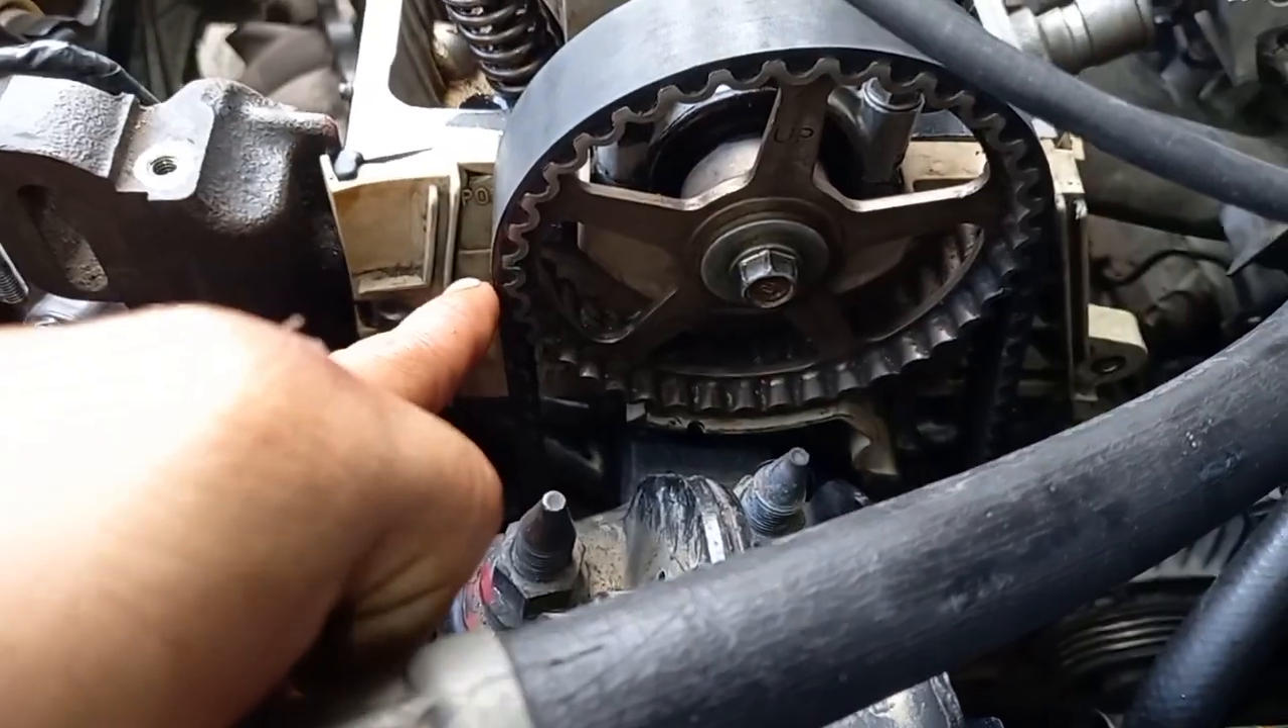Tapos na natin ilagay yung ating timing belt.